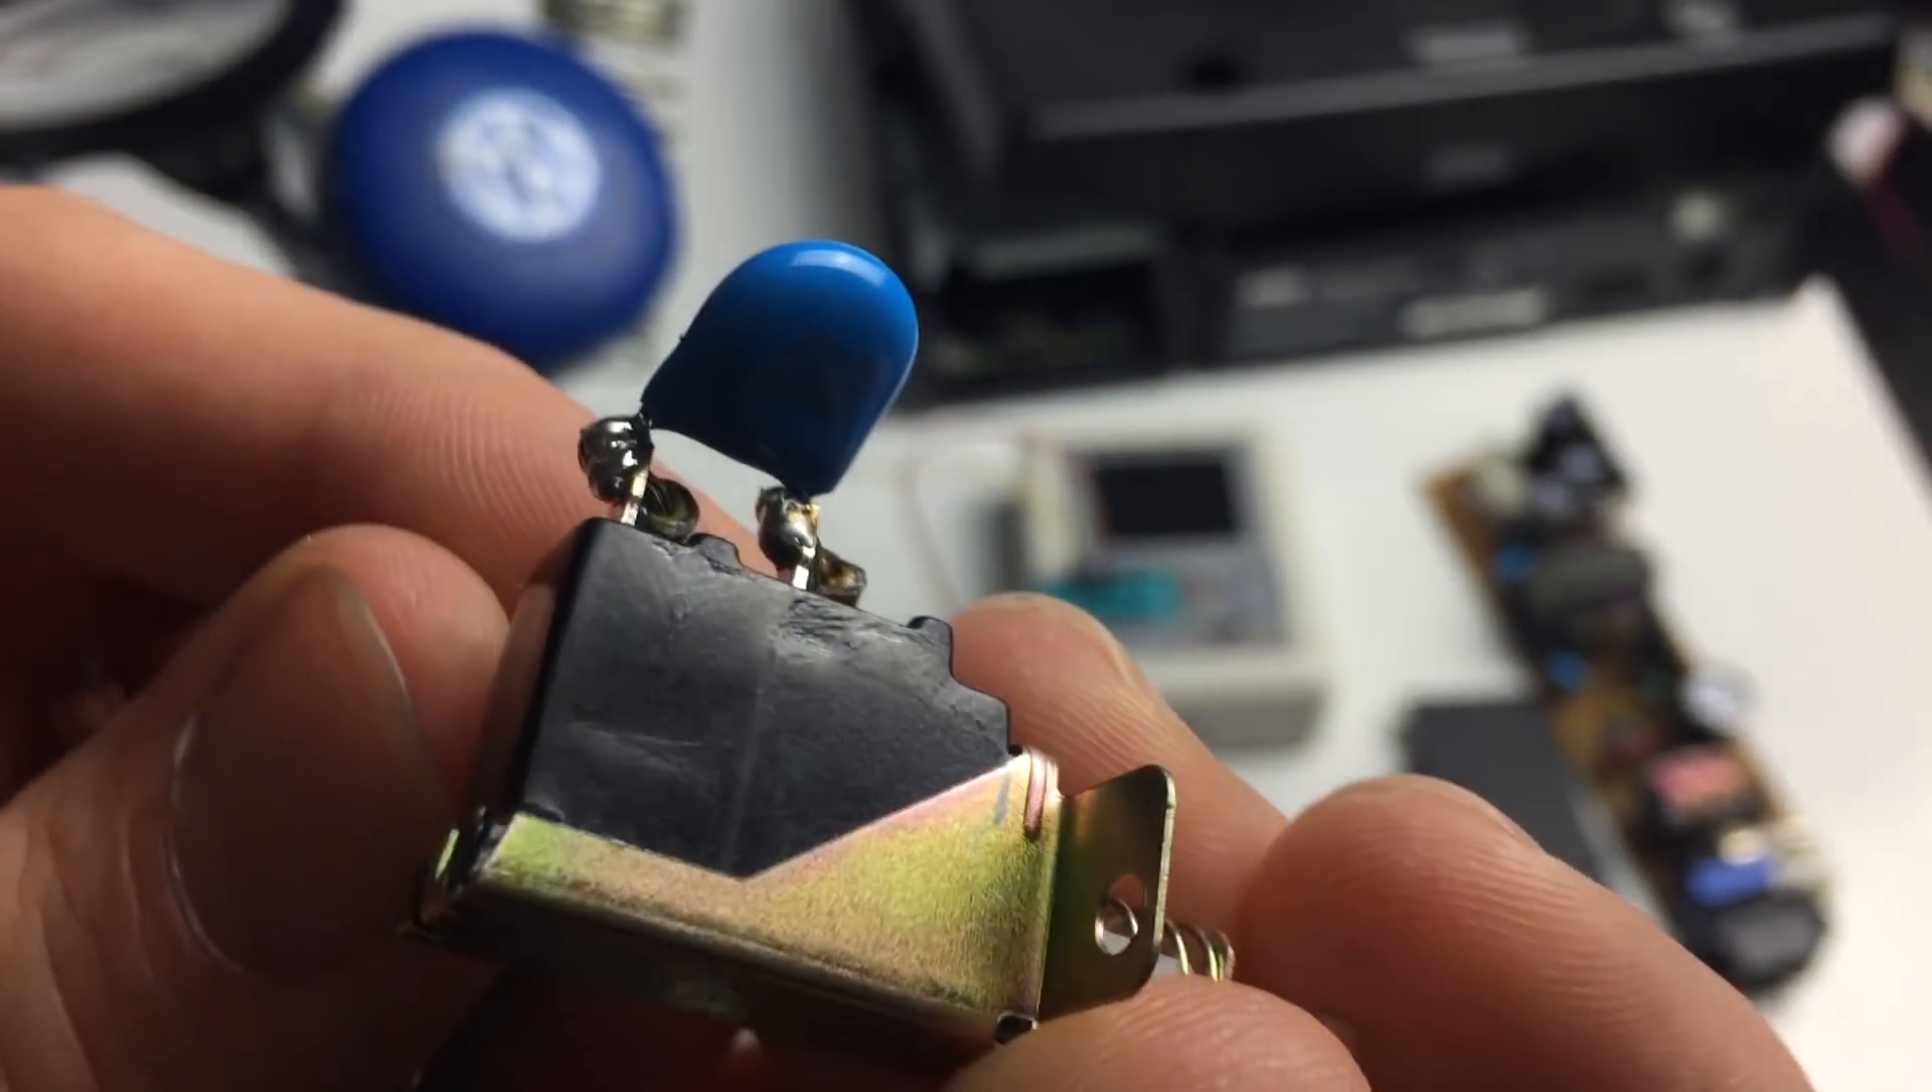Et voilà donc la petite soudure est faite.